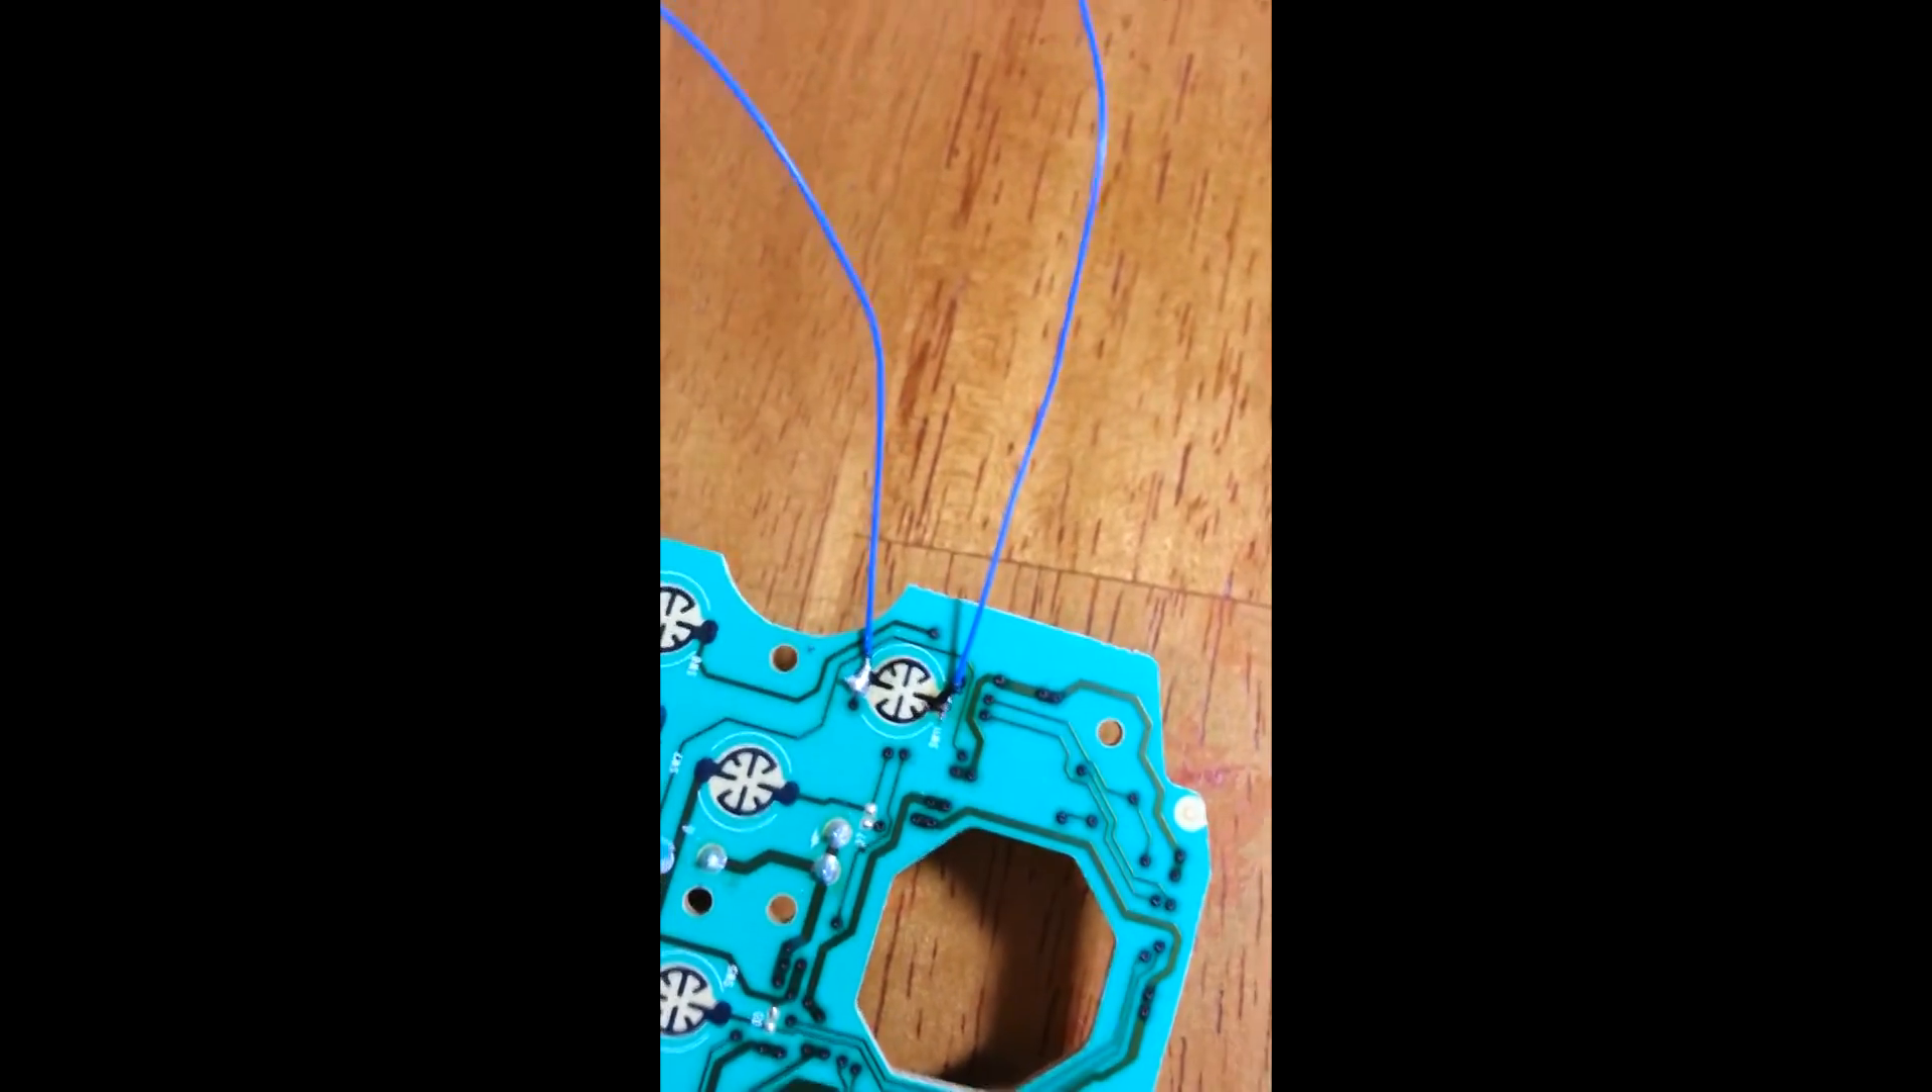Alright, so I've got the two wires on our A button now.